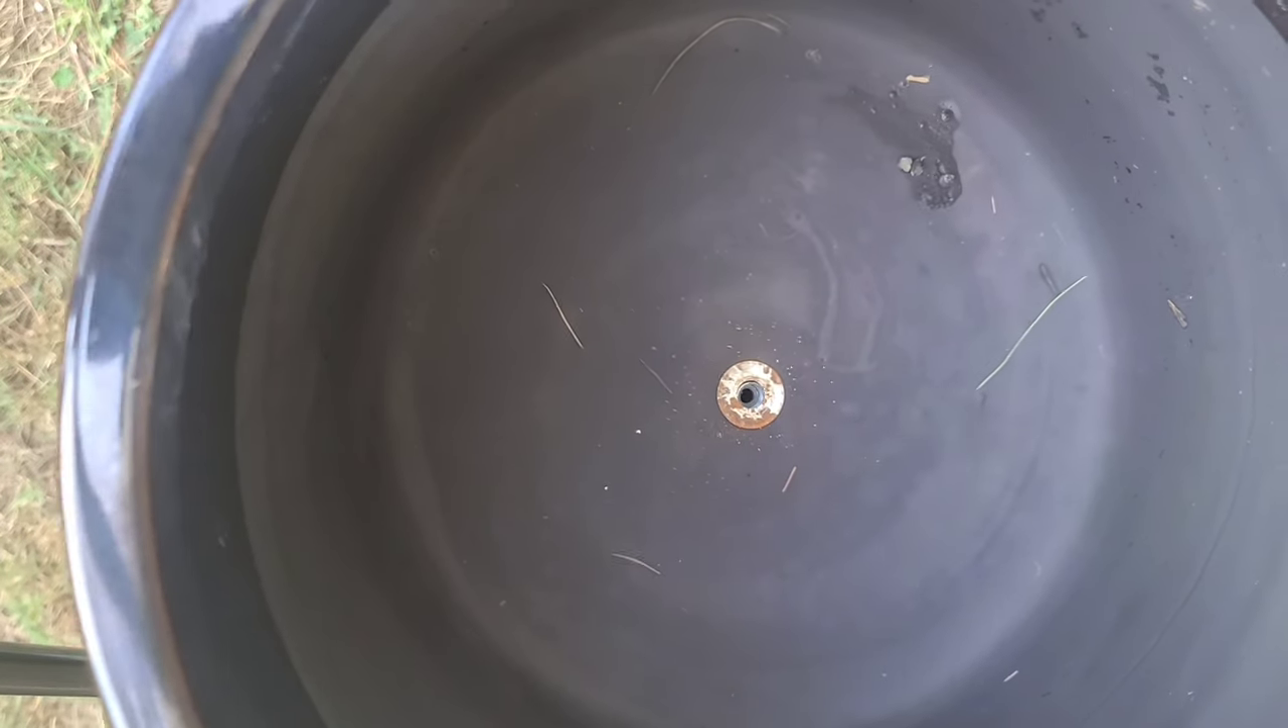If you can see, my washer is already in place.